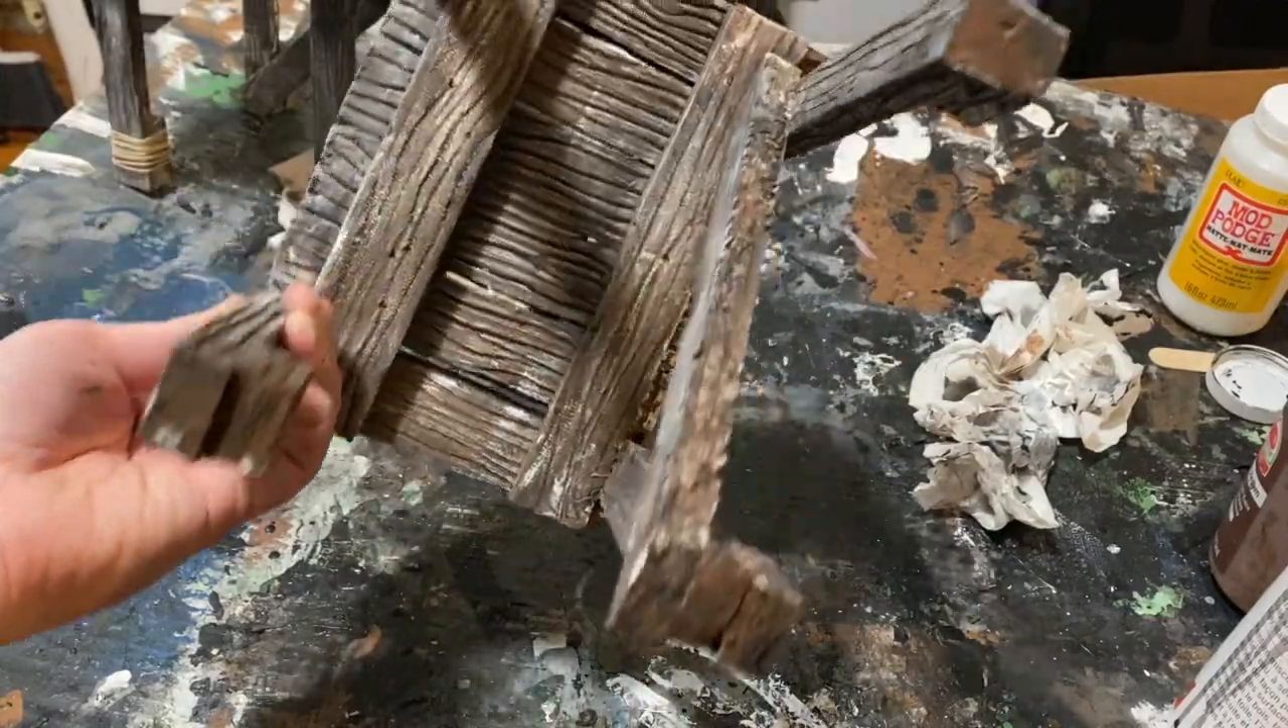So we're pretty much done except for adding the twine around the feet.